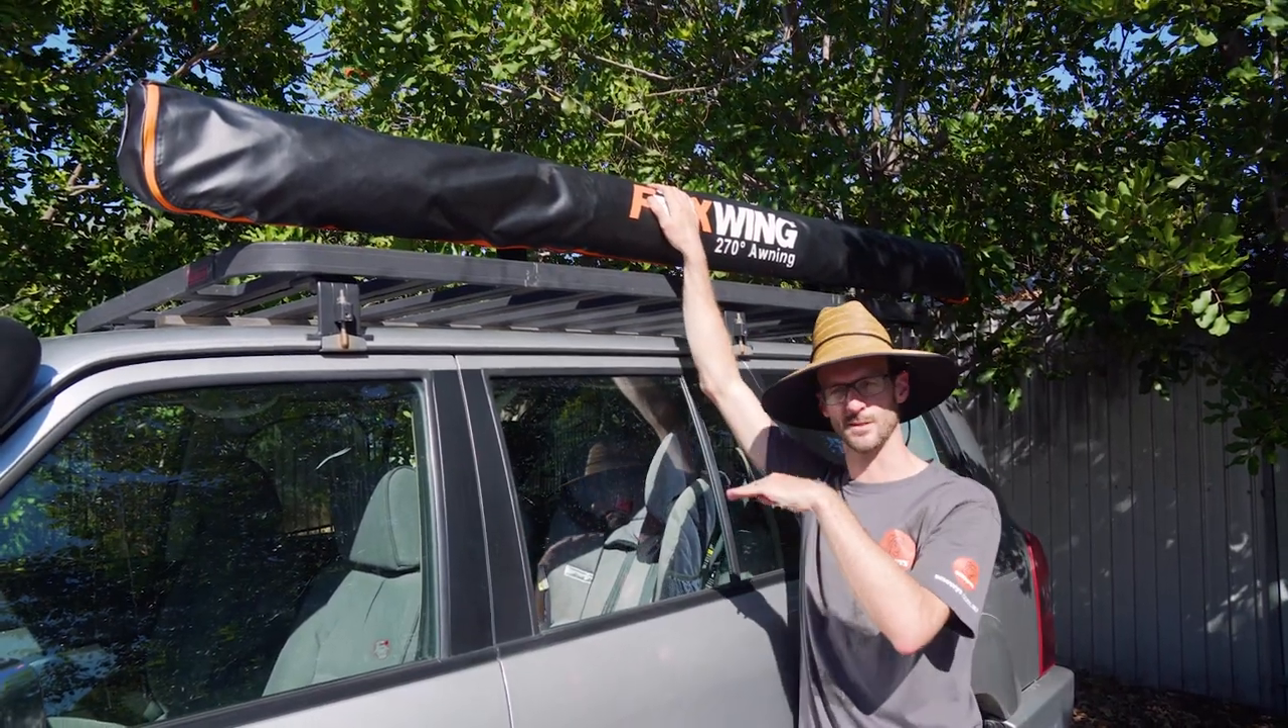Now I've installed the passenger side awning here.